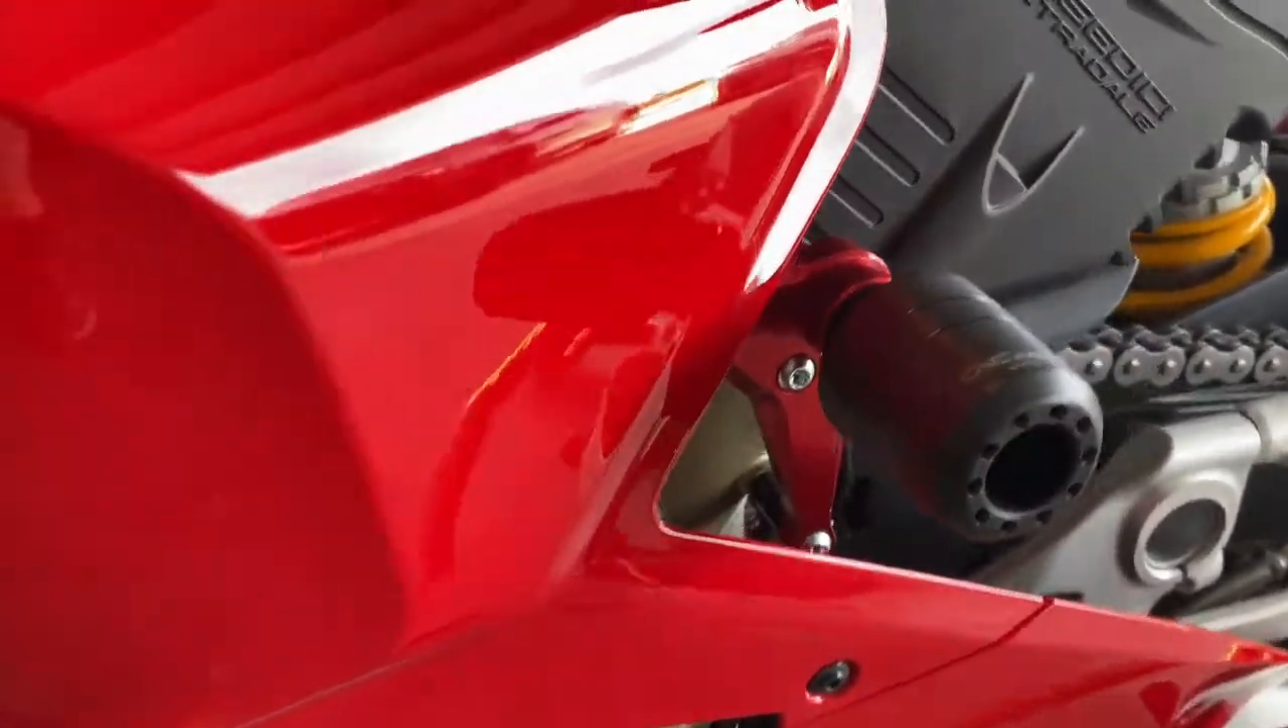Got the CNC frame sliders installed.